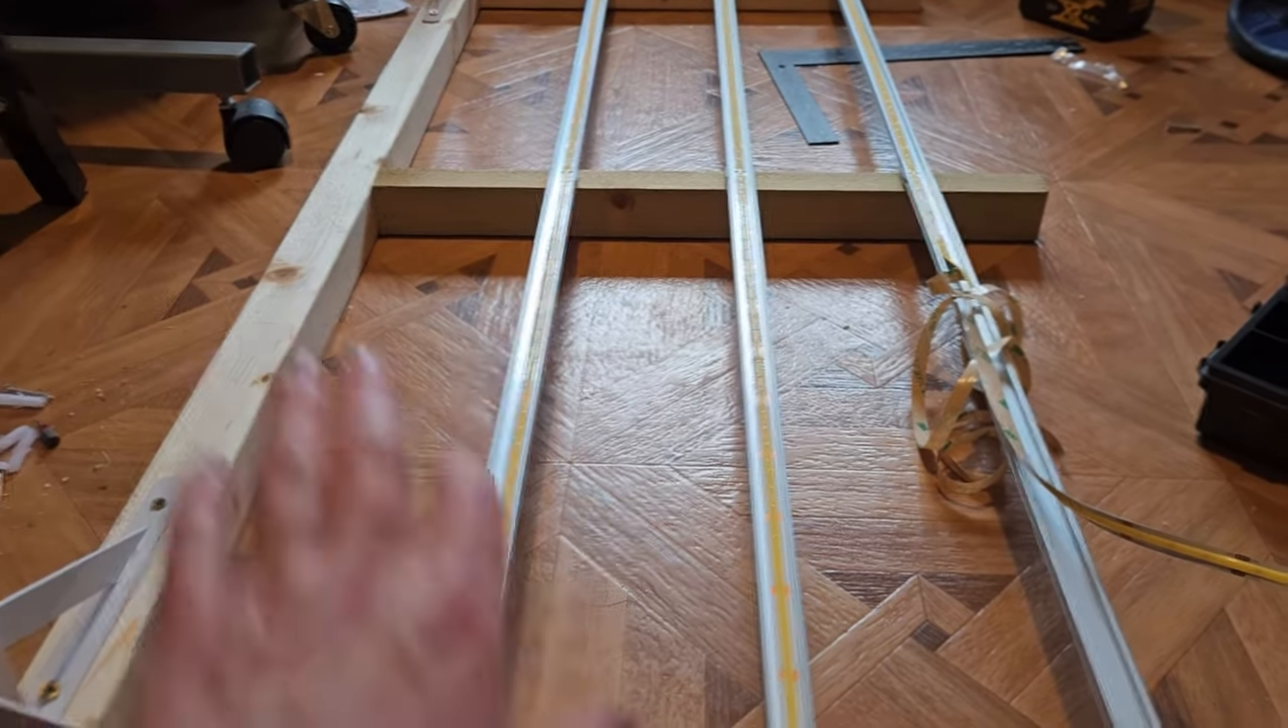Okay so as you can see I've got all three rails in. They're on 100mm spacings in between just so it spreads the light out evenly.